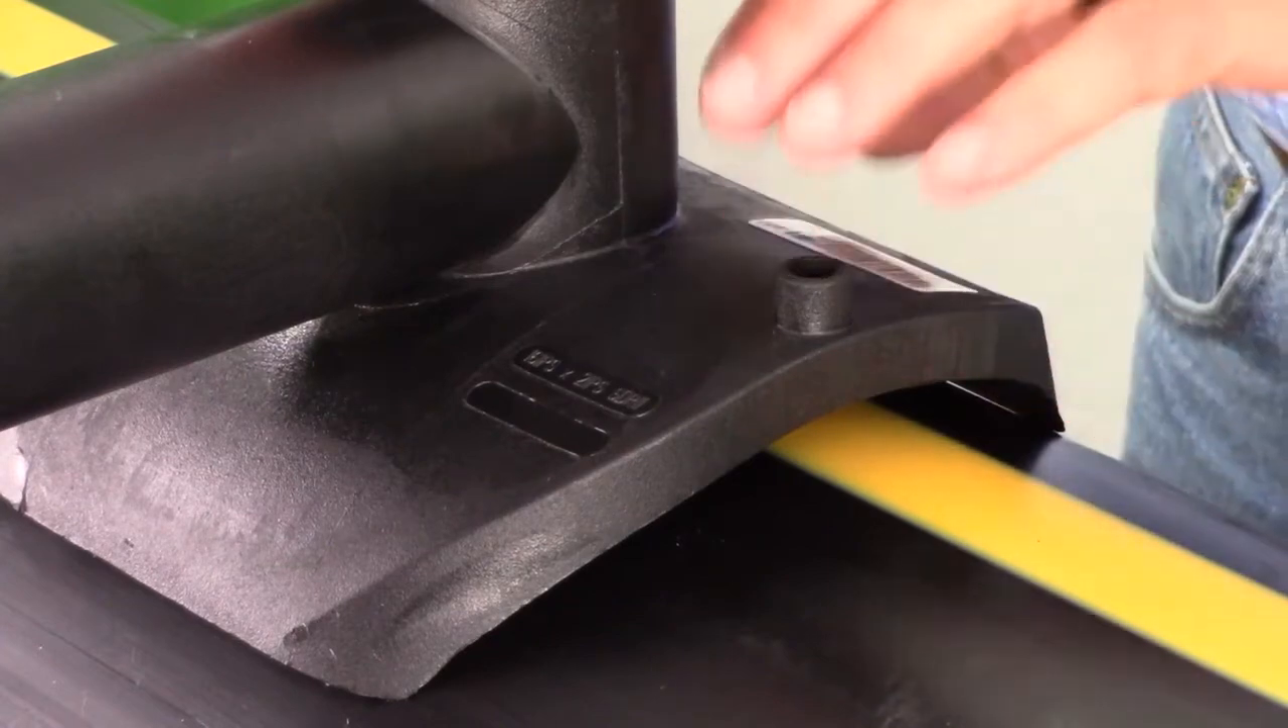You'll notice the large gap between the pipe and the fitting.